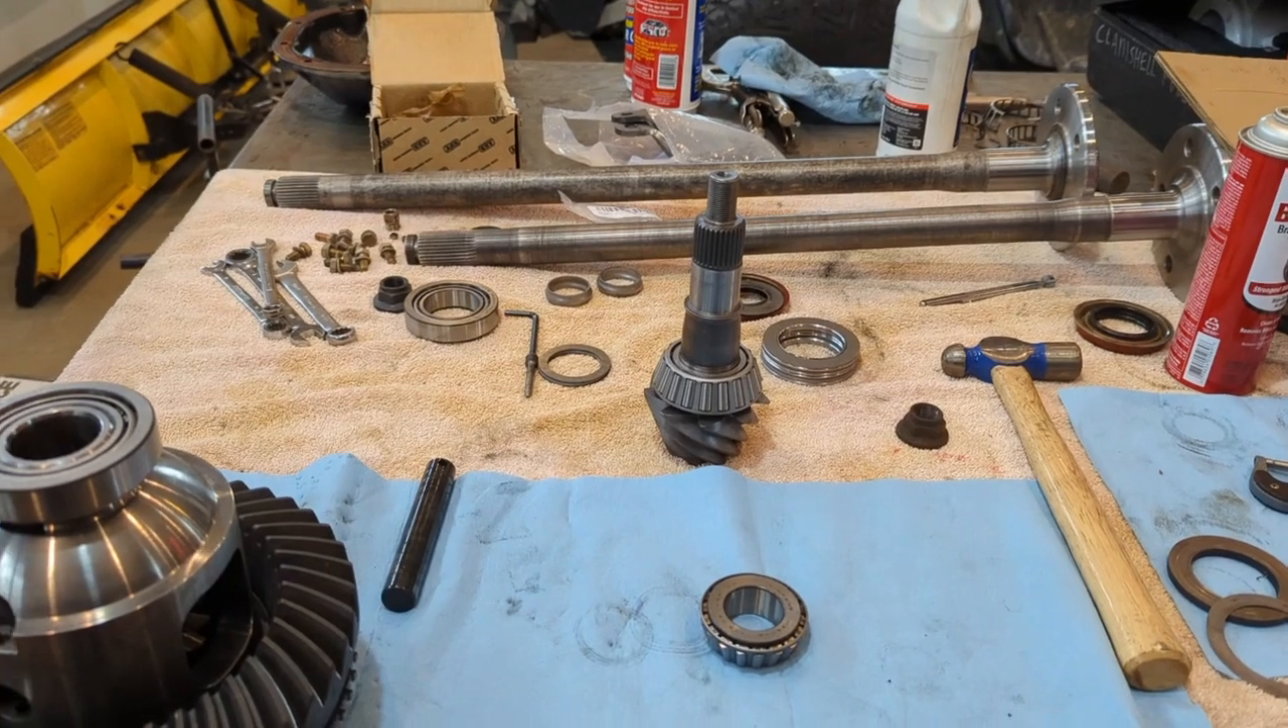And we have the bearing, the pinion head bearing pressed onto the pinion.